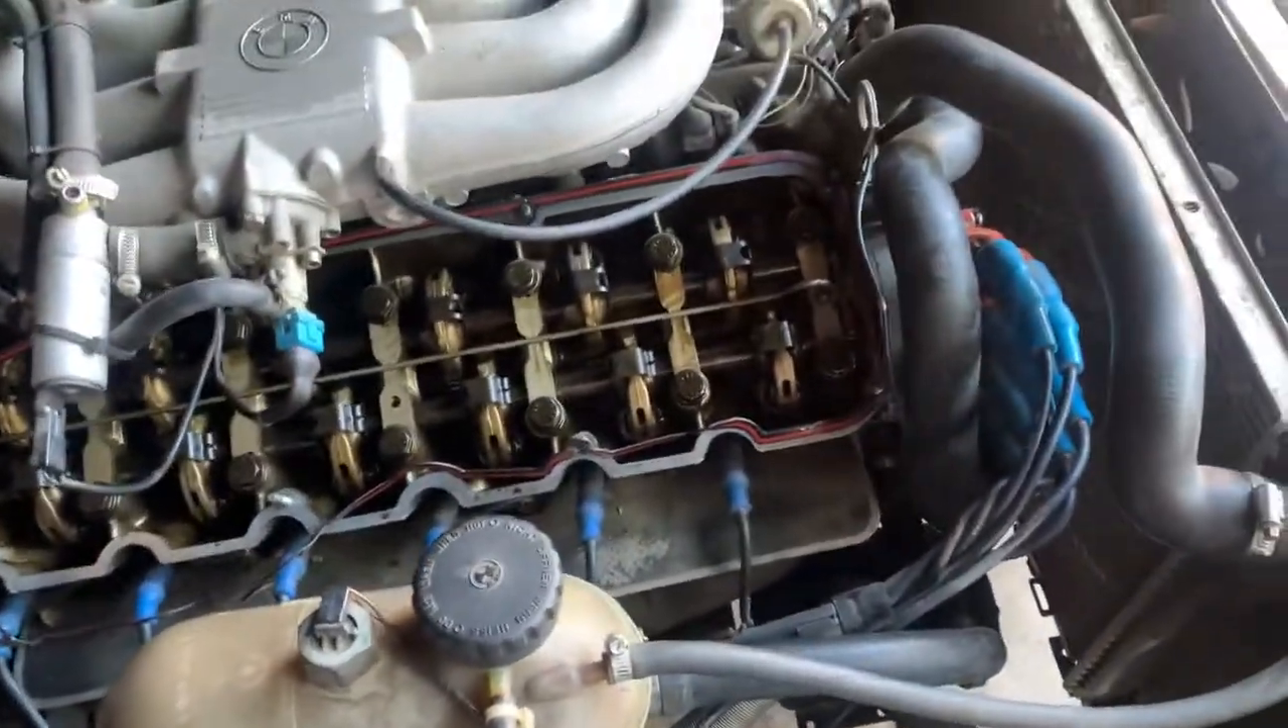So we got the valve cover off it is surprisingly easy.